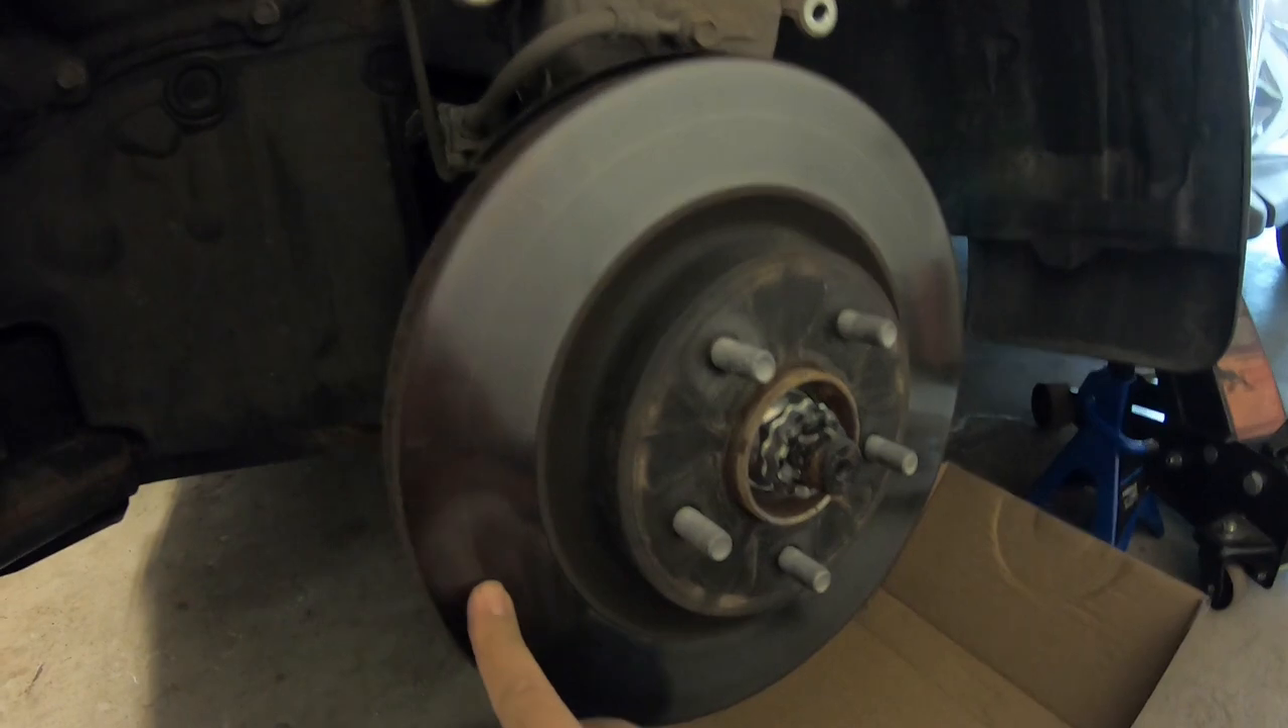So now that you got your whole caliper out of the way all that's left is your rotor.